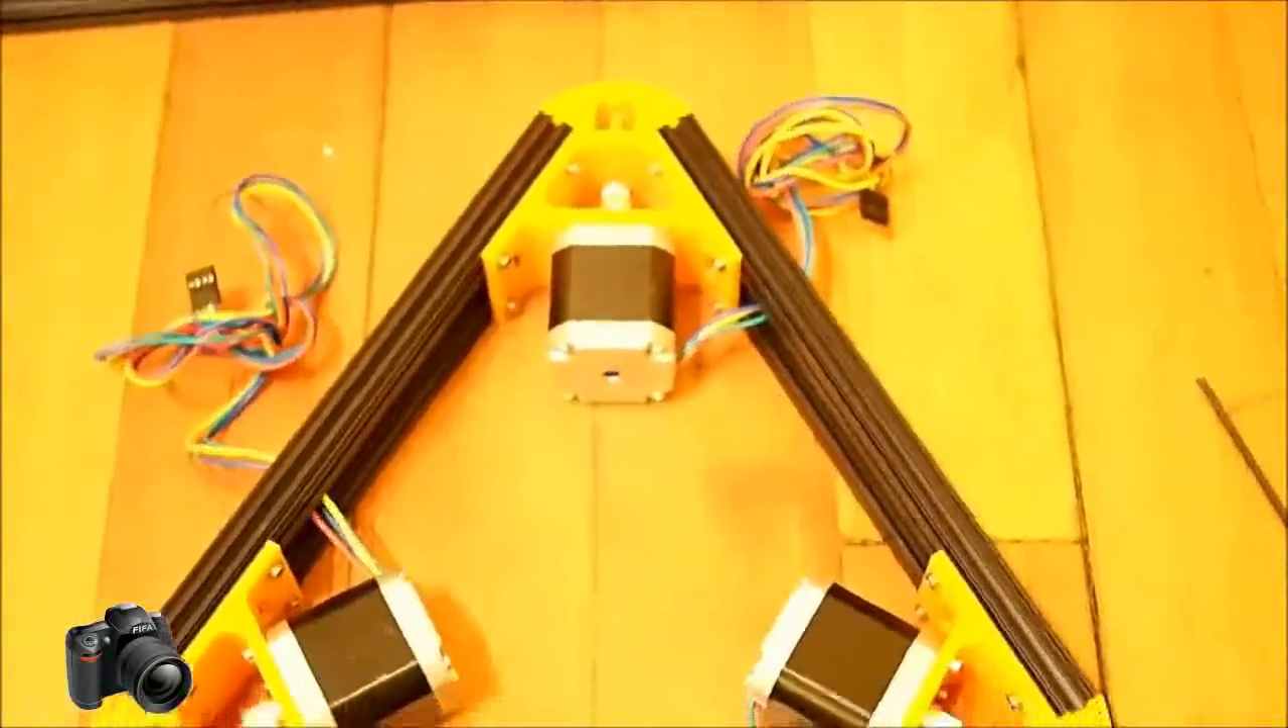You can see now that we have all three motors installed.